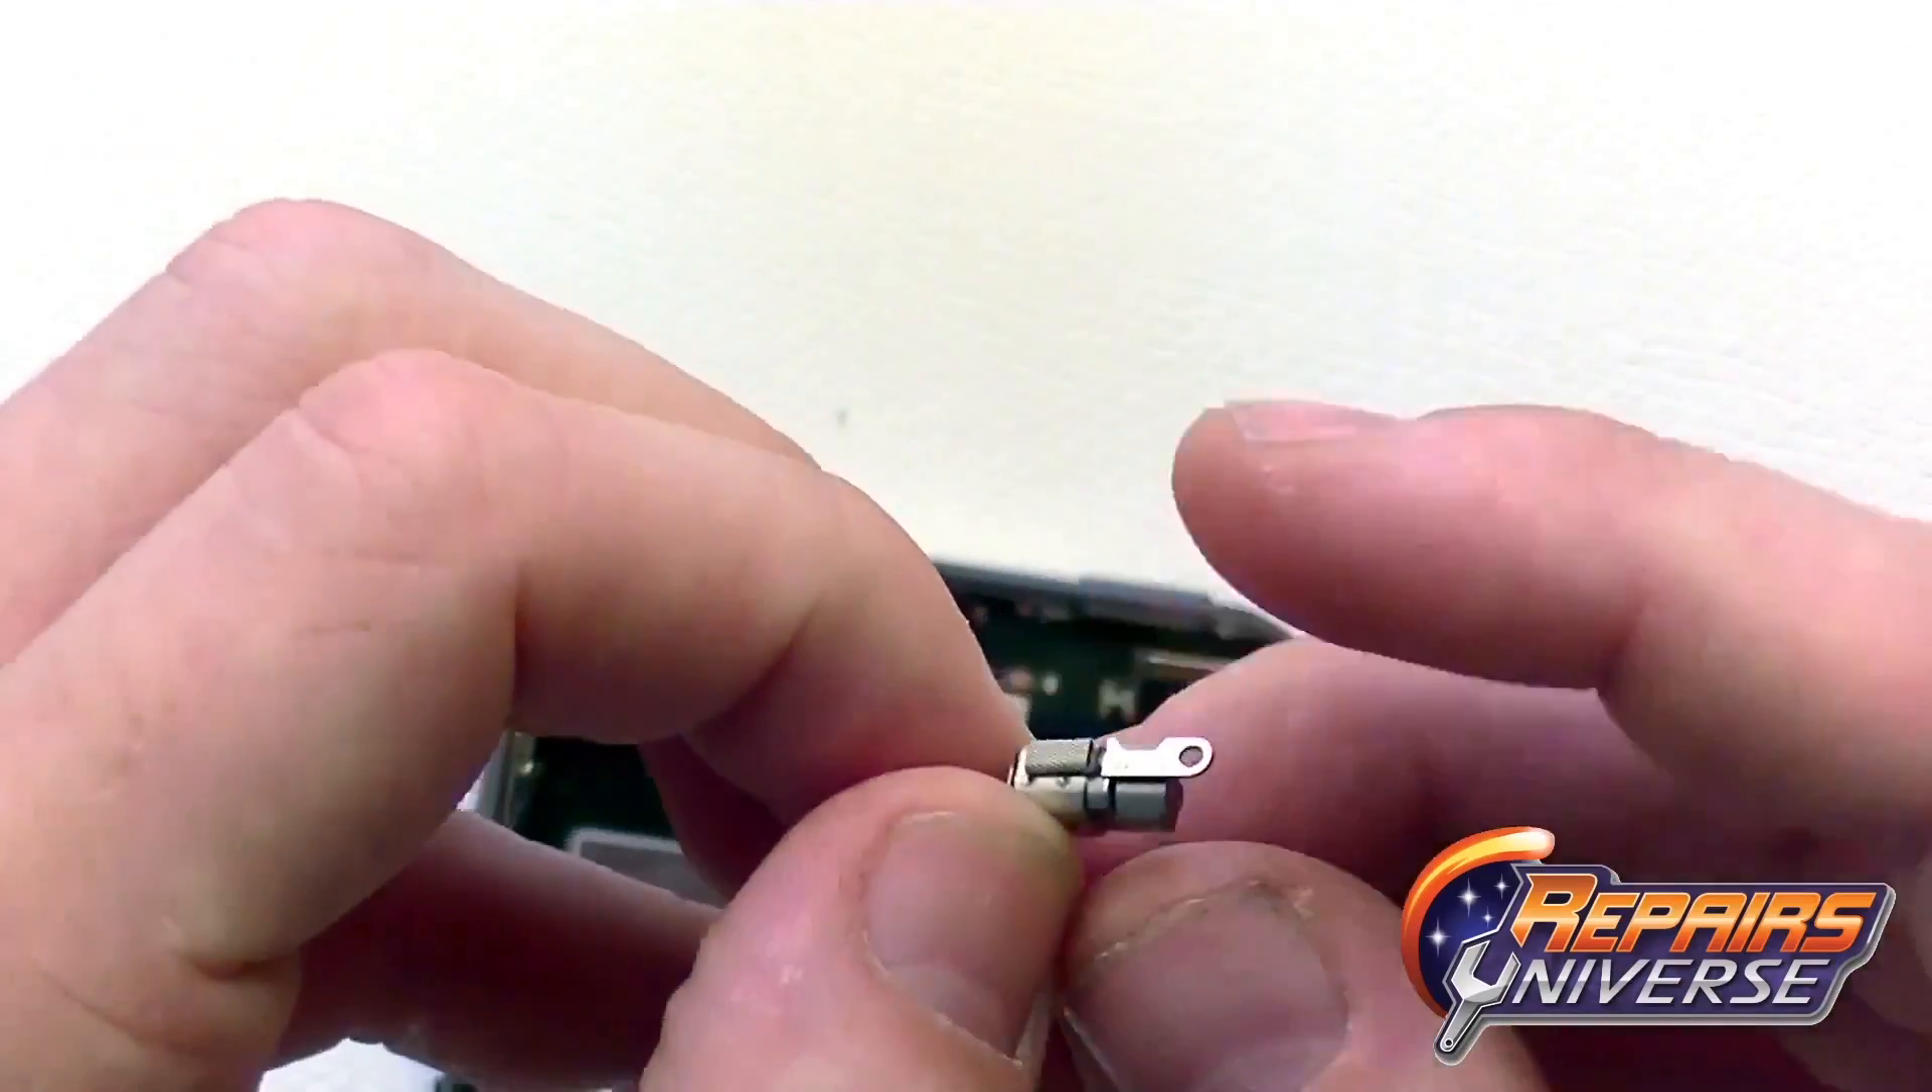You see the vibrate motor is now removed.